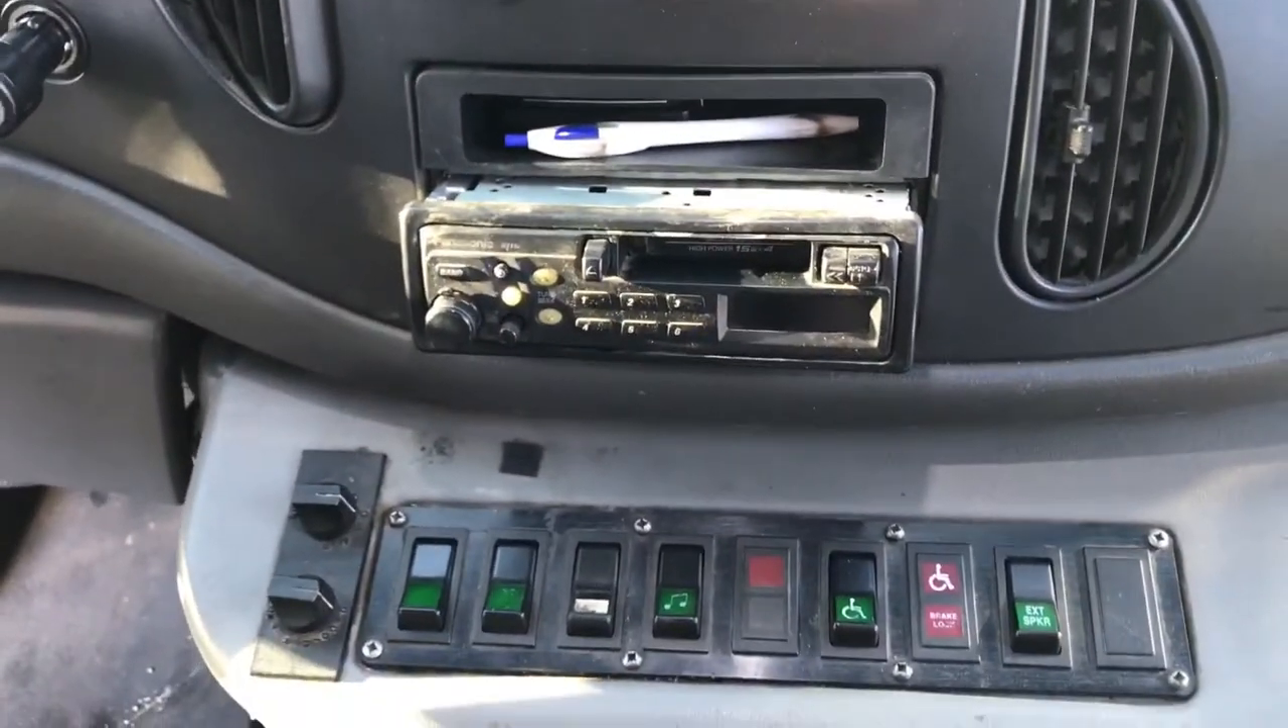Here's the old stereo. You can kind of see it's already poking out.